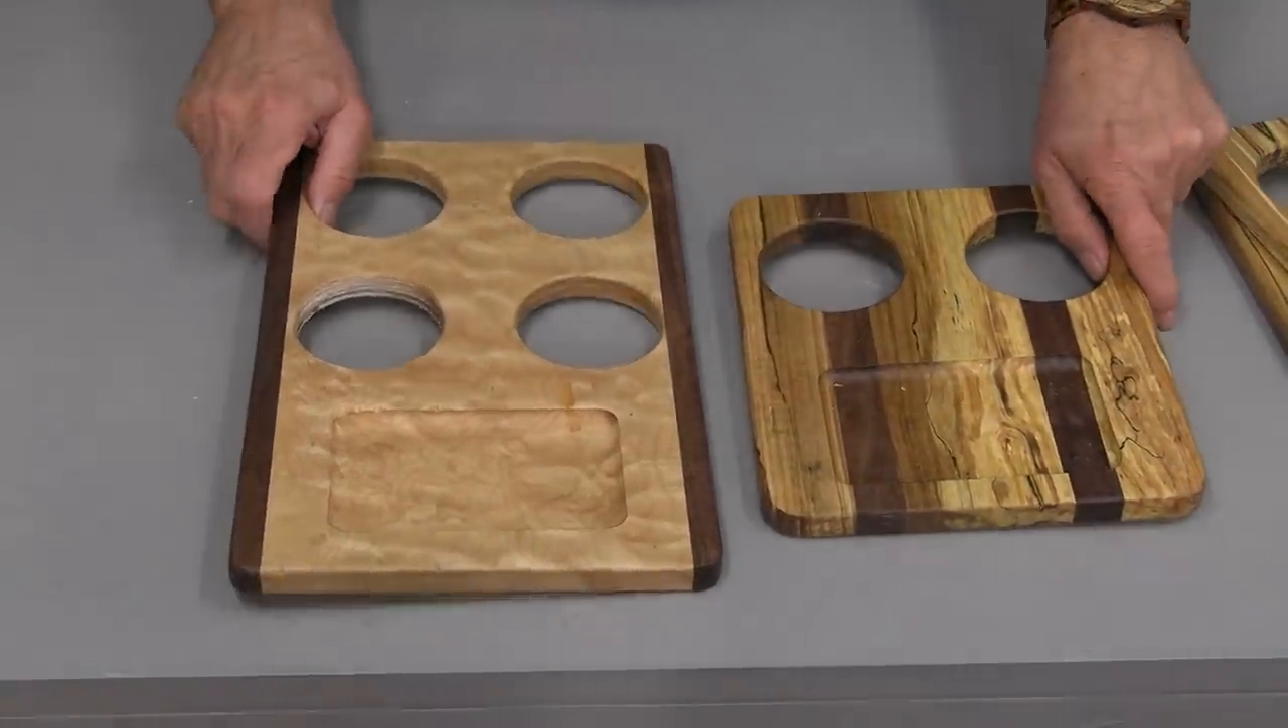So I've edged on the outside with some walnut.